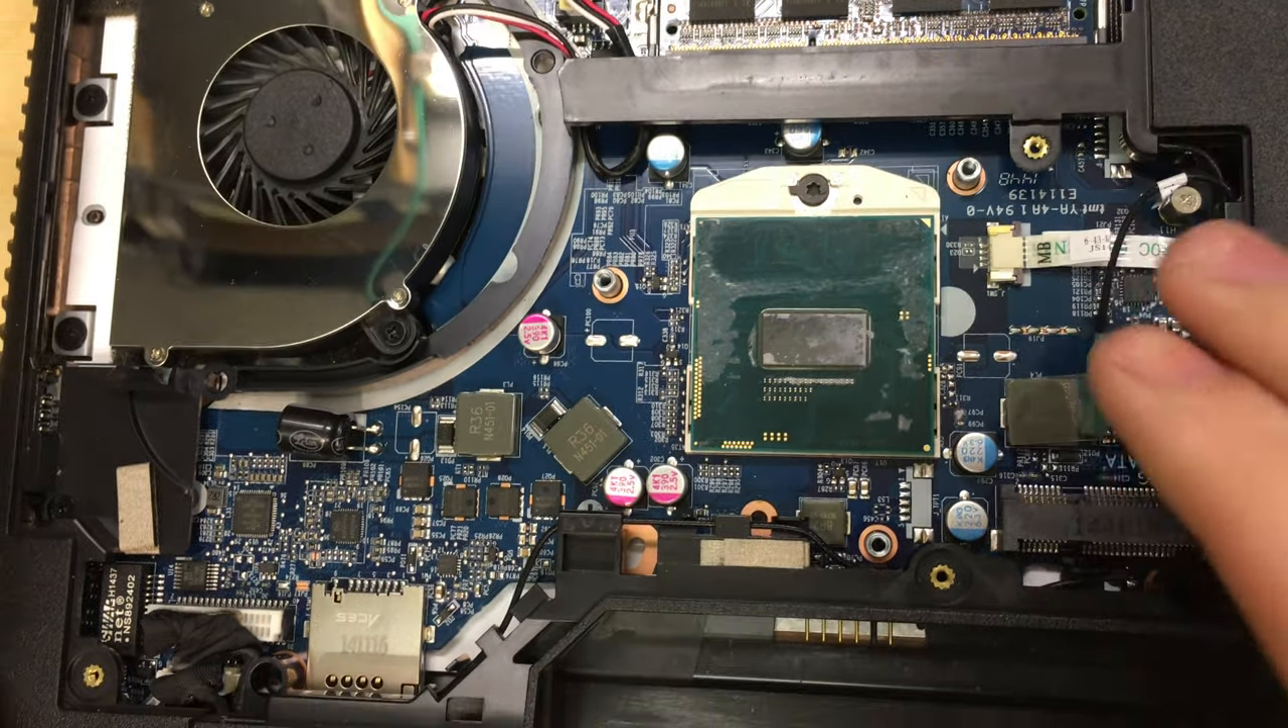Okay so now the new processor is in.